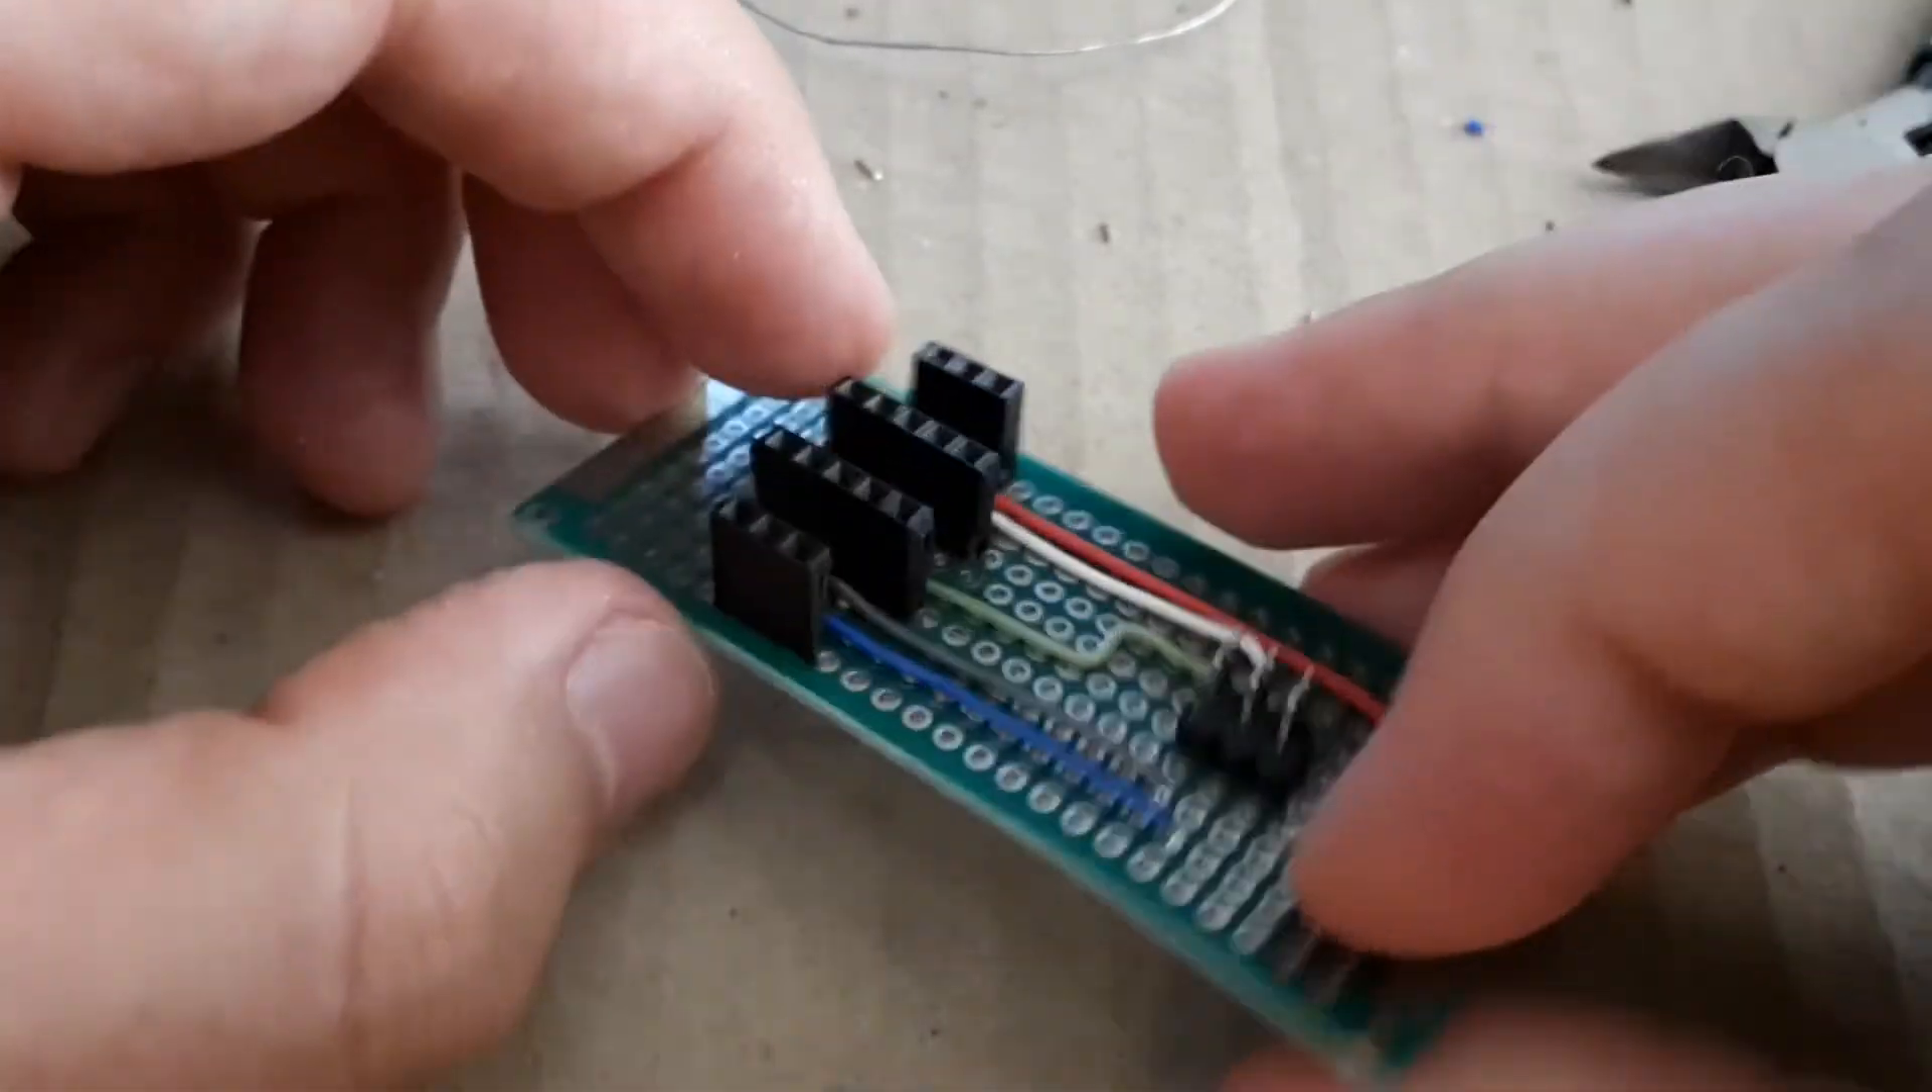Okay, the wires are in place and I'm going to finish it now, yeah.